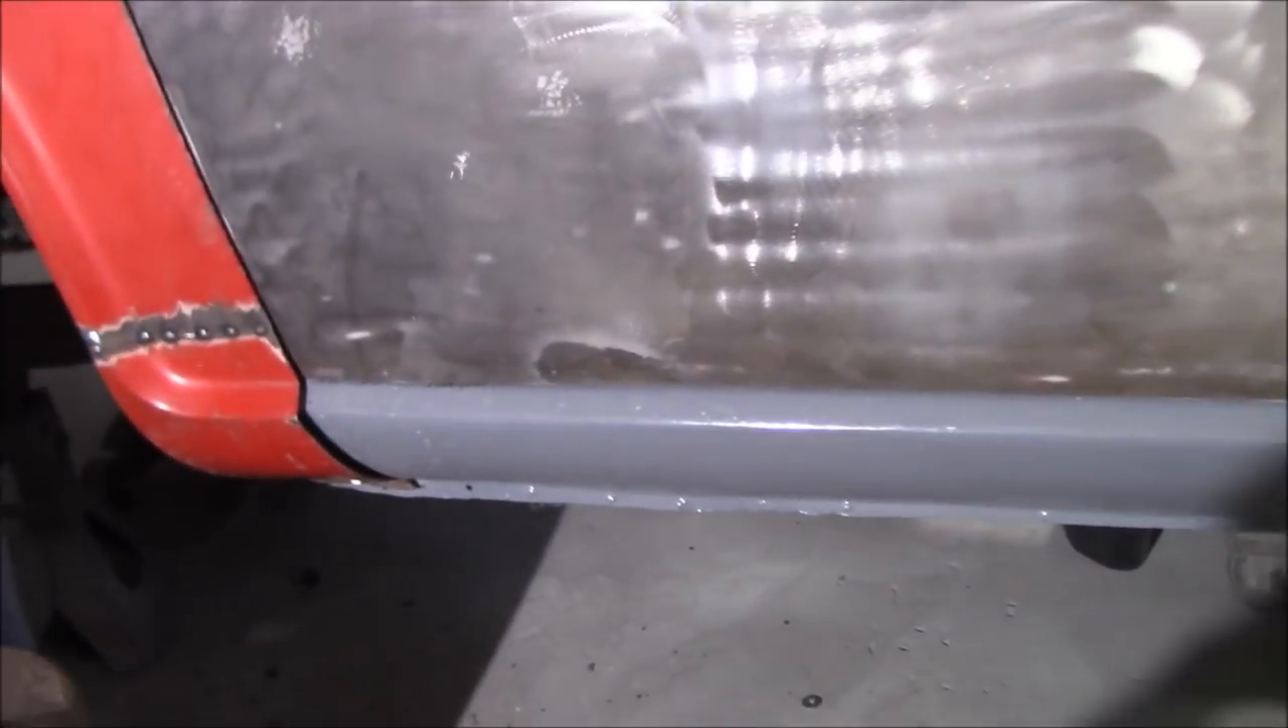We're still a little bit concerned about the gap between the the sill and the fender and that's primarily because the sill is in the wrong place.